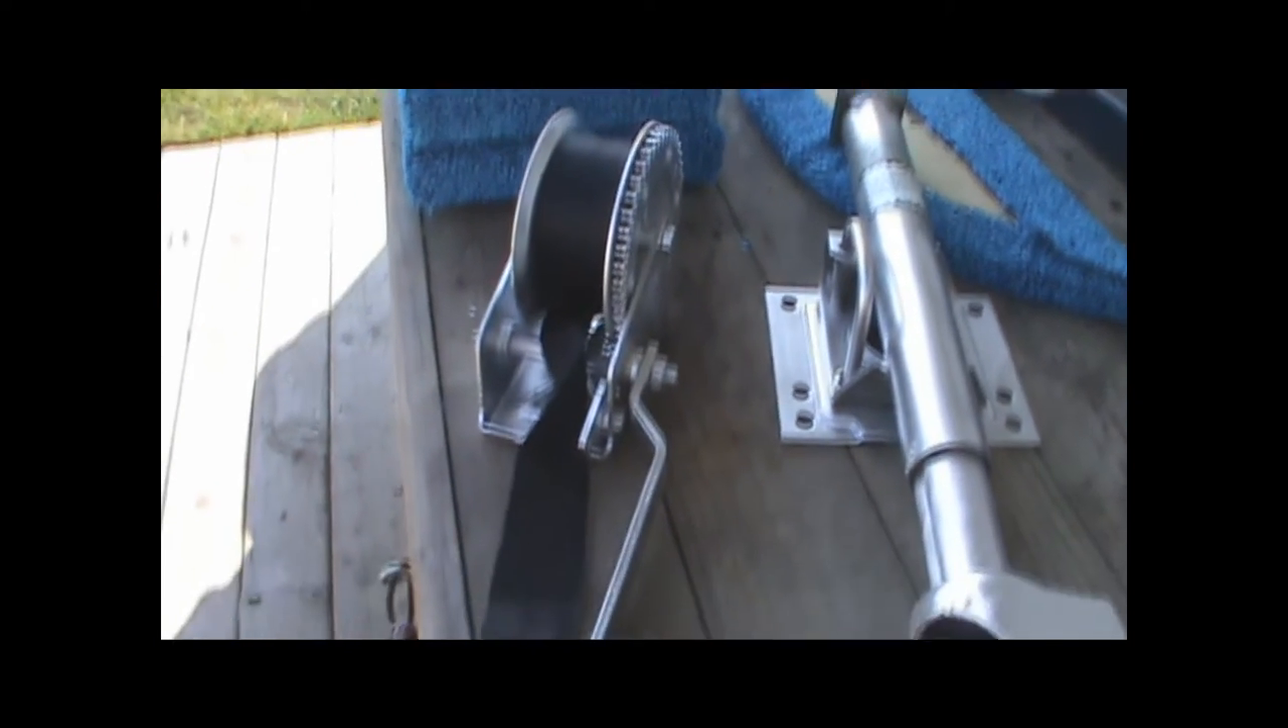Got a new belt put on the winch.